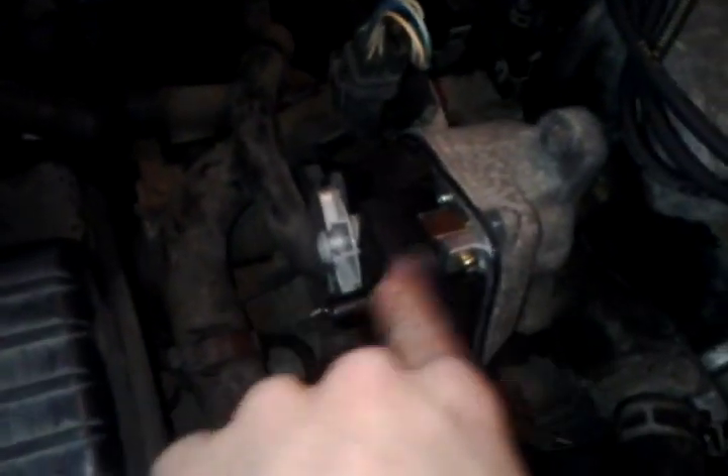You see I don't have my new cap on. My old cap here, she's still attached to the spark plug wires.